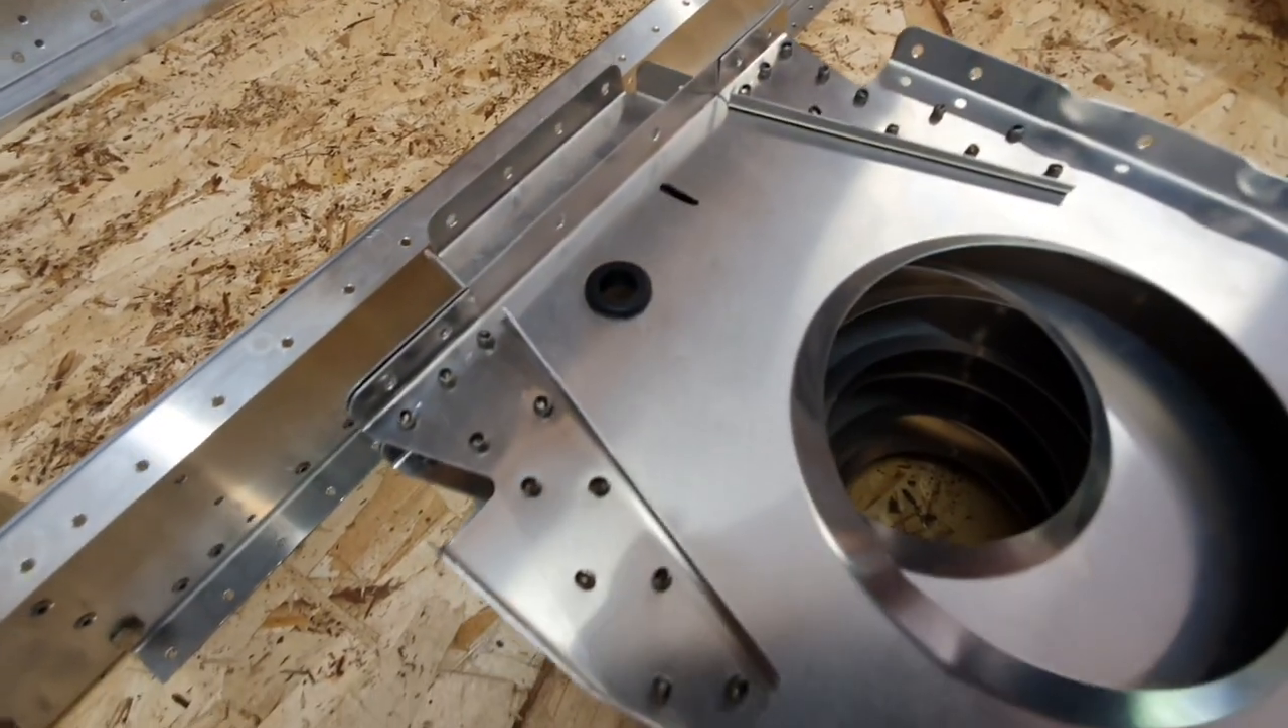I have now drilled out the tooling hole in the forward end of the aft ribs each one of them and fitted them with a half inch rubber grommet.